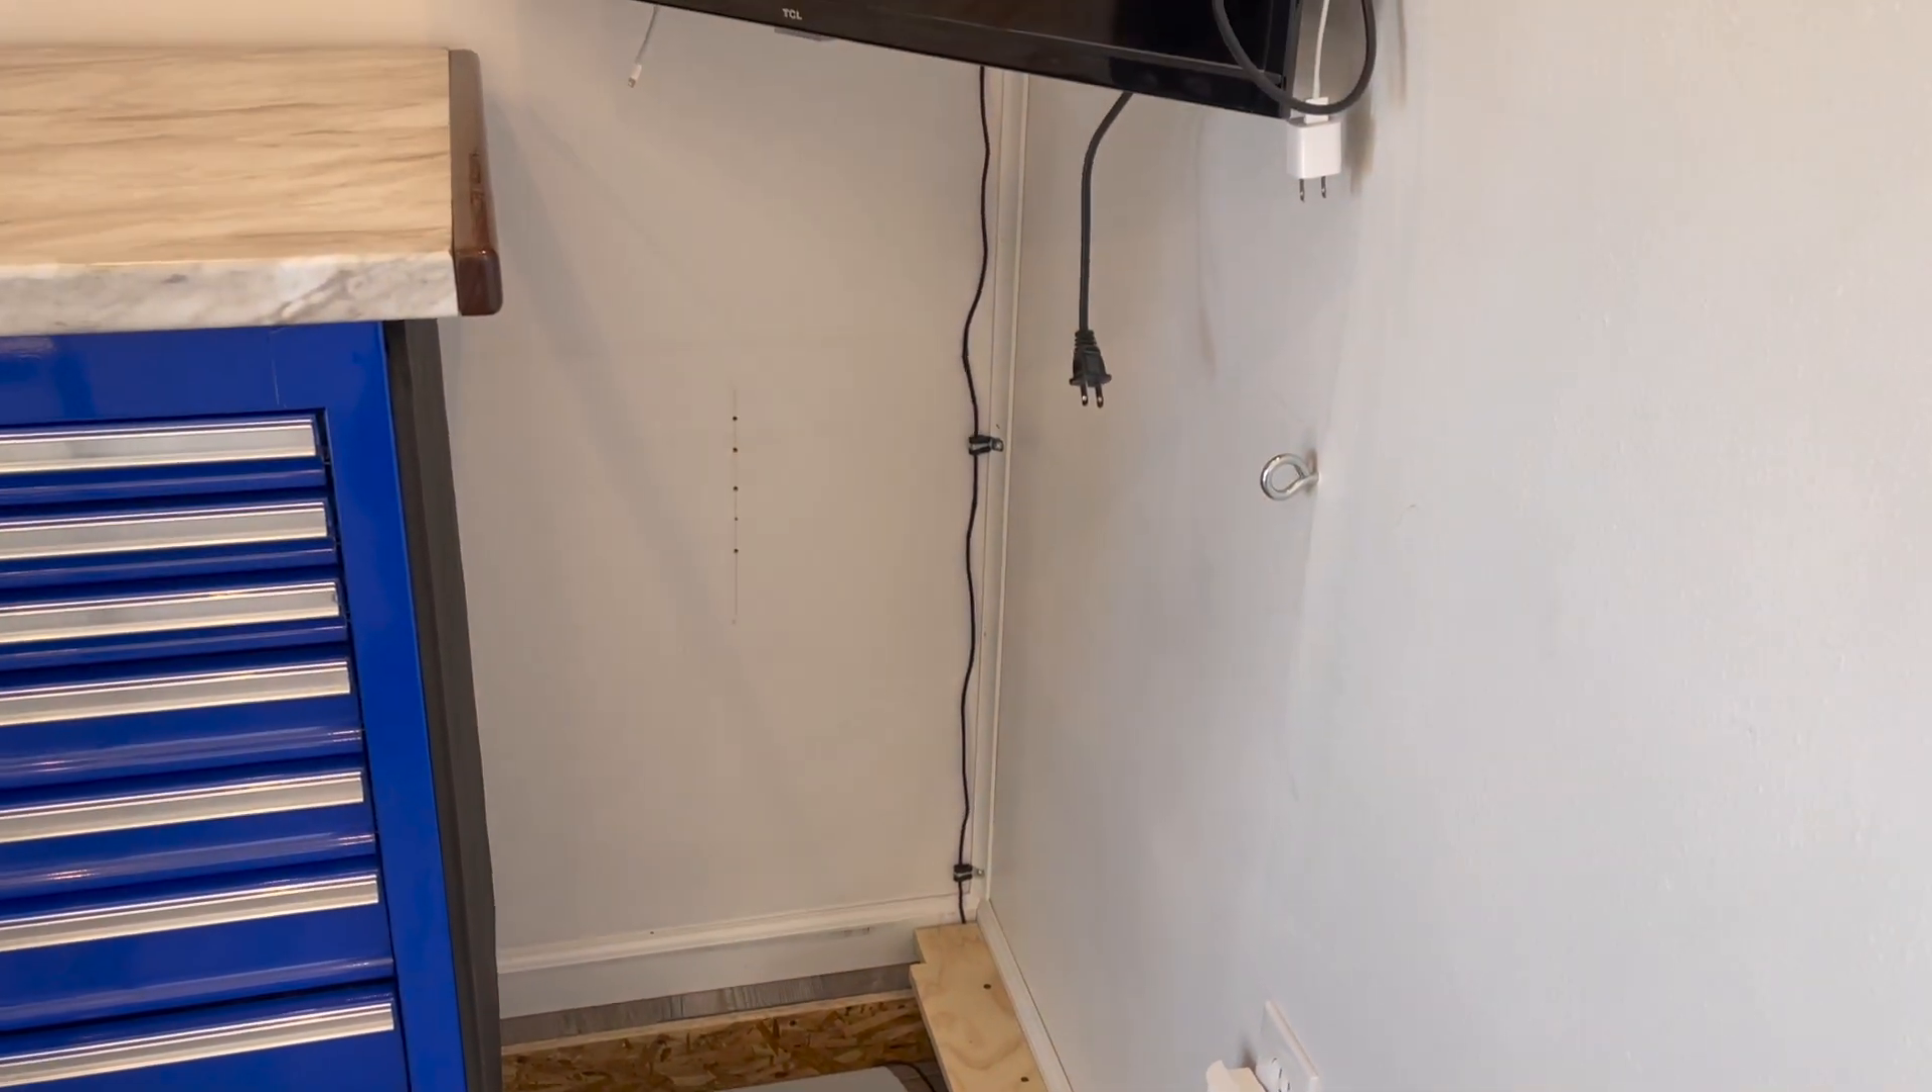And we mounted the power cord to the wall yeah so we've got that all mounted so that the wheels can't get tangled up tangled up in it.